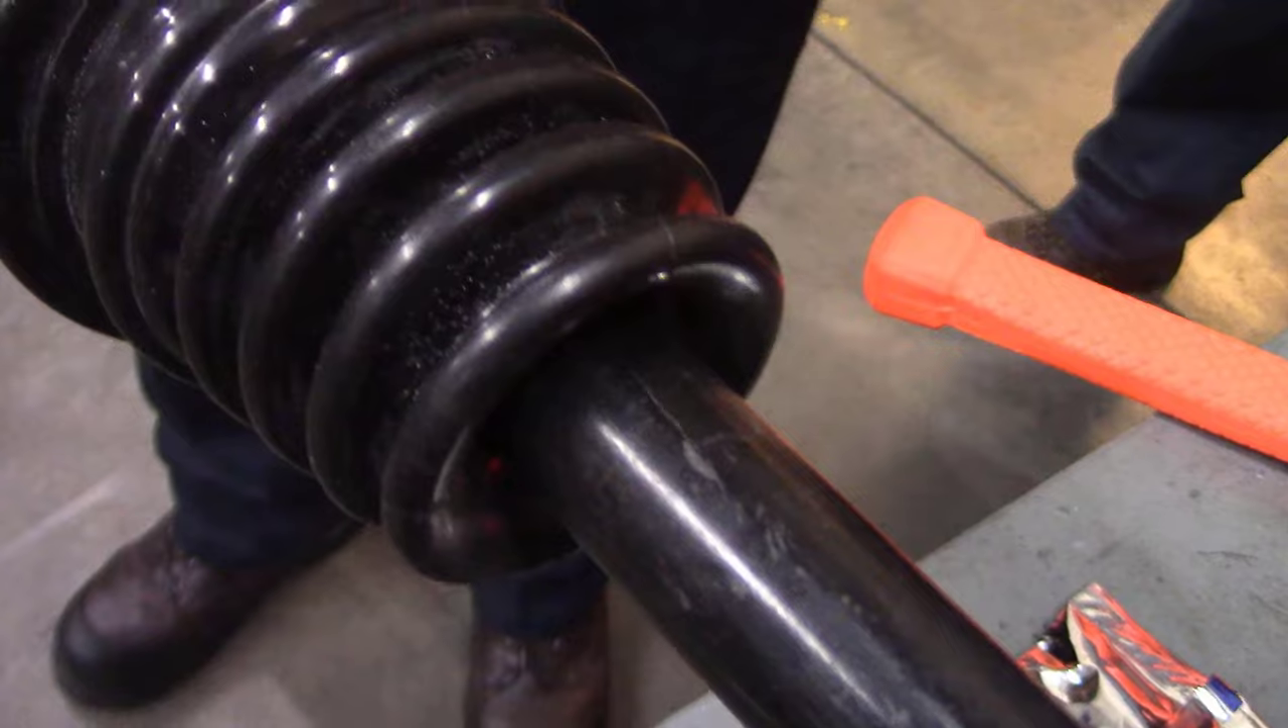Ya se instaló la bota Pero aquí antes de ponerla Le tienen que retacar la grasa.